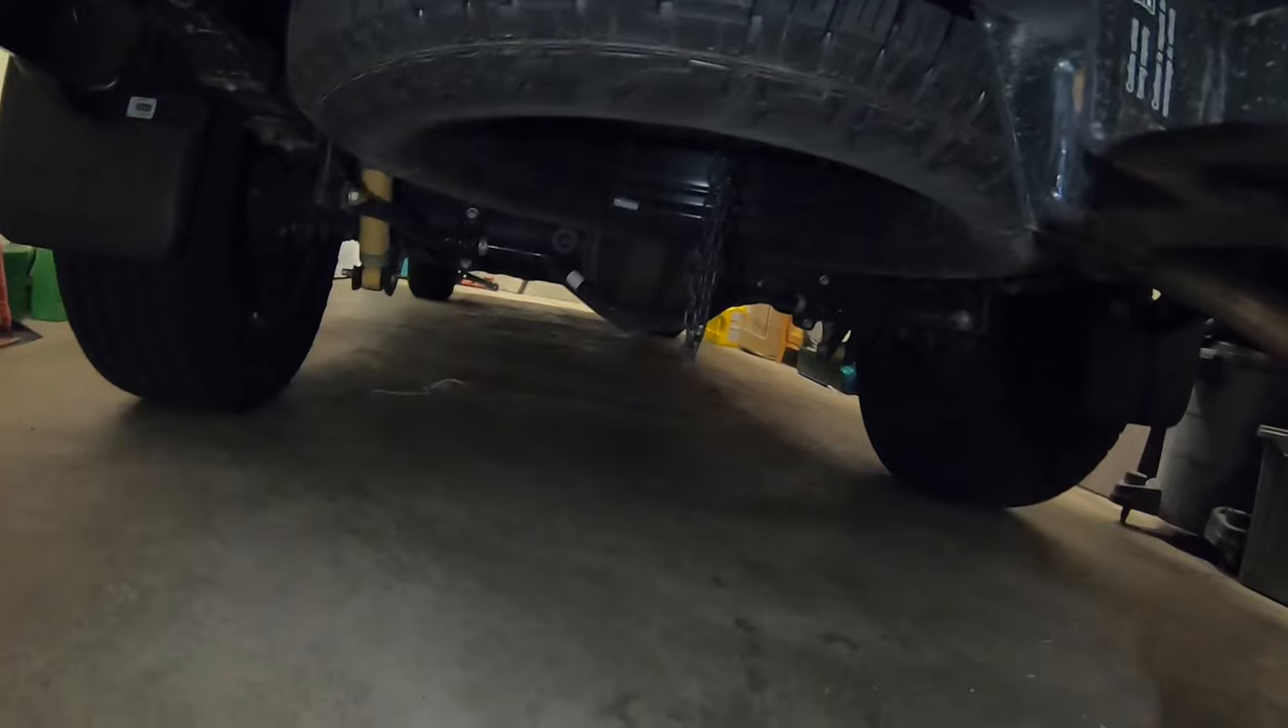If you can see the chain actually hanging down. I should tuck that up. It shouldn't be hanging down like that. Should be on top of the wheel.